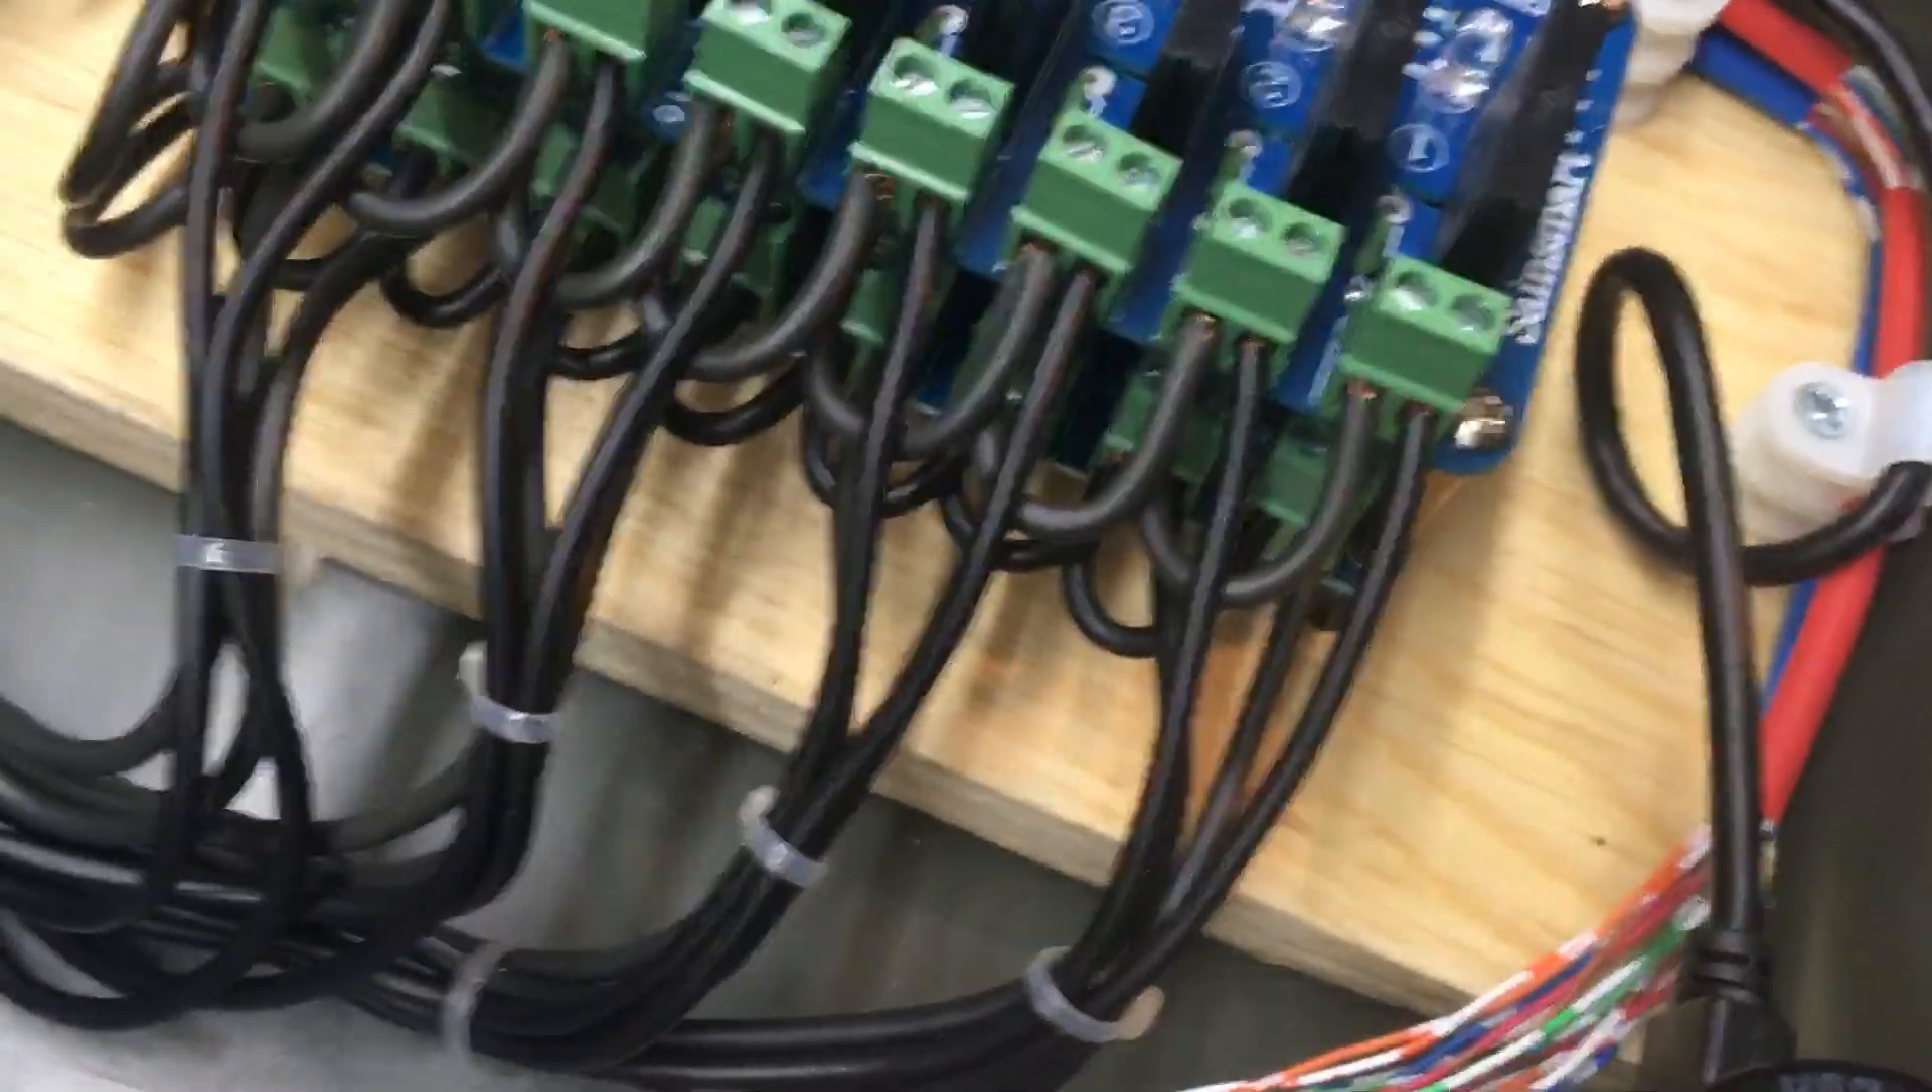So I have all my wires going up going to the receptacles for the relays.